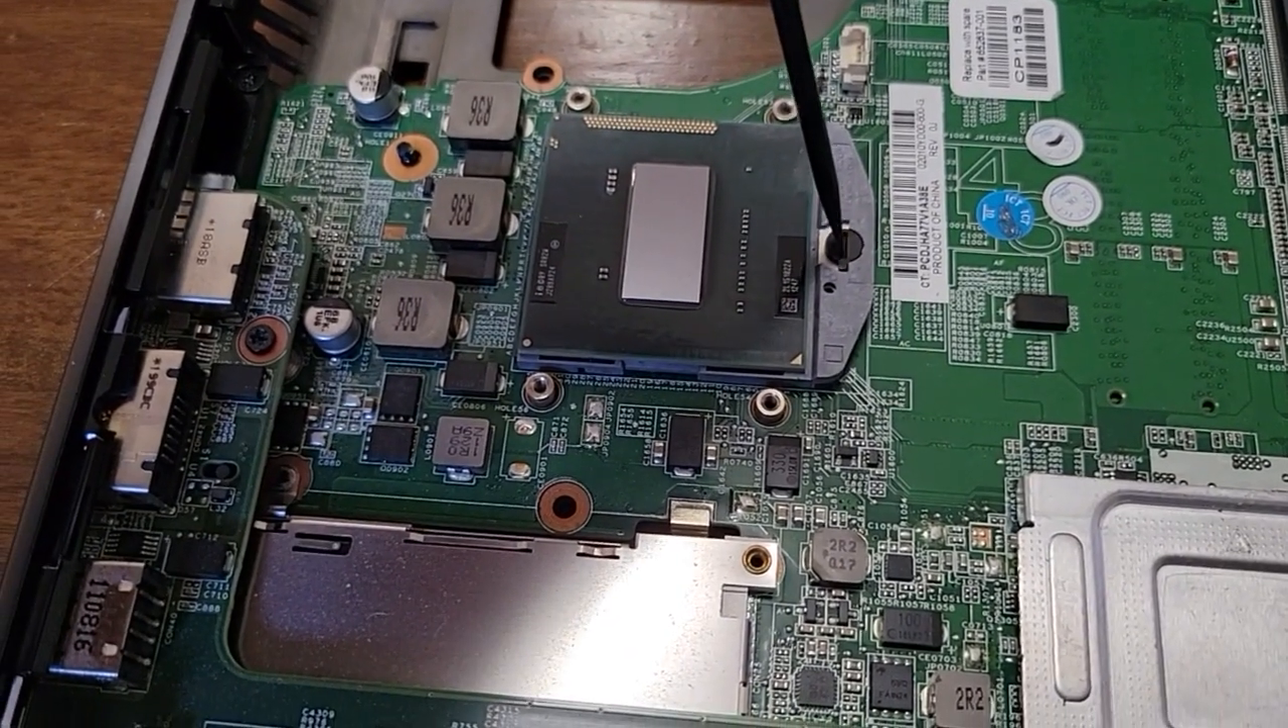So I got the new CPU in there all I gotta do is turn this screw and it's going to tighten everything up.